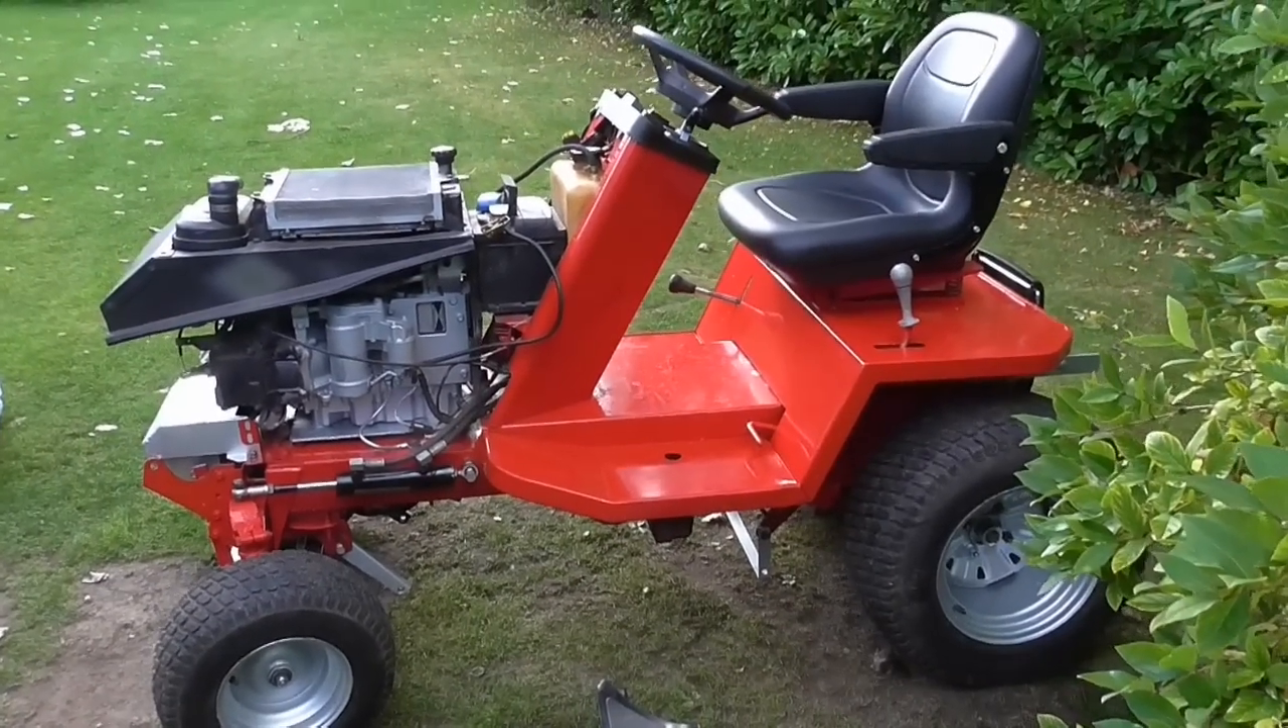So all we'll have to do now is put the bonnet on and then we'll take it for a spin.